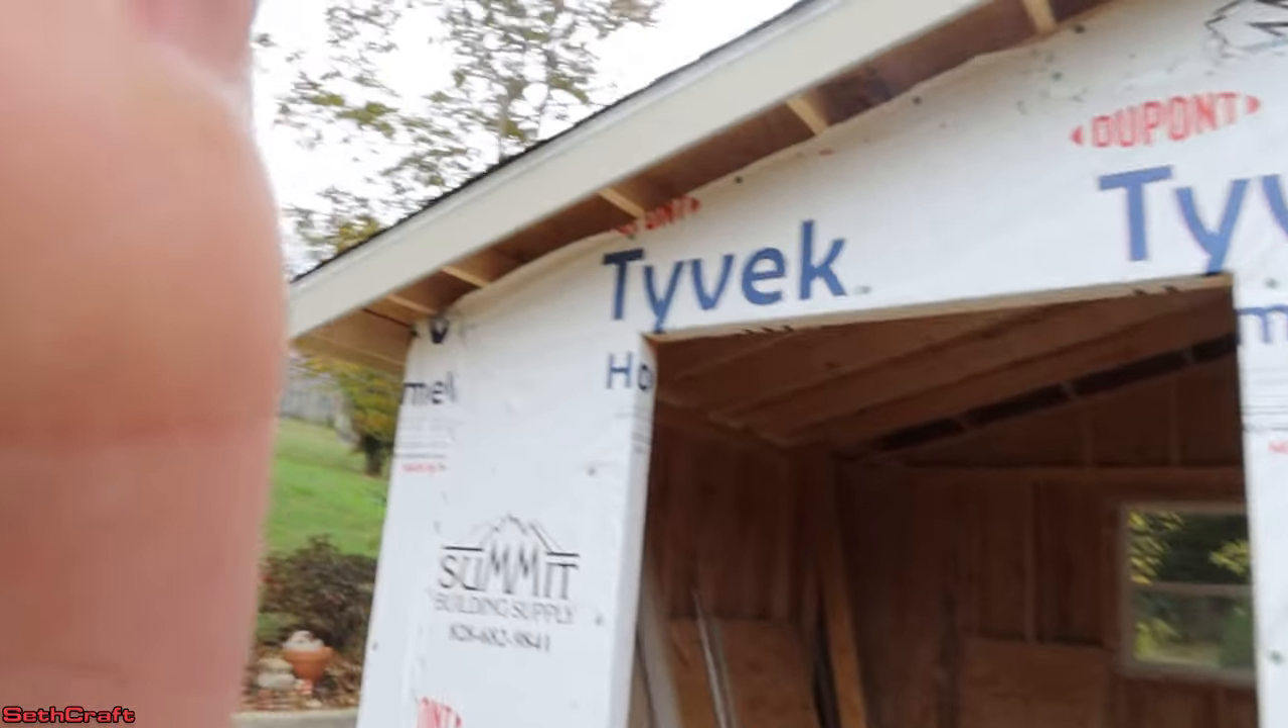Let's go ahead and get the soffit installed and that's going to be everywhere you see this gap between the building and the fascia here.